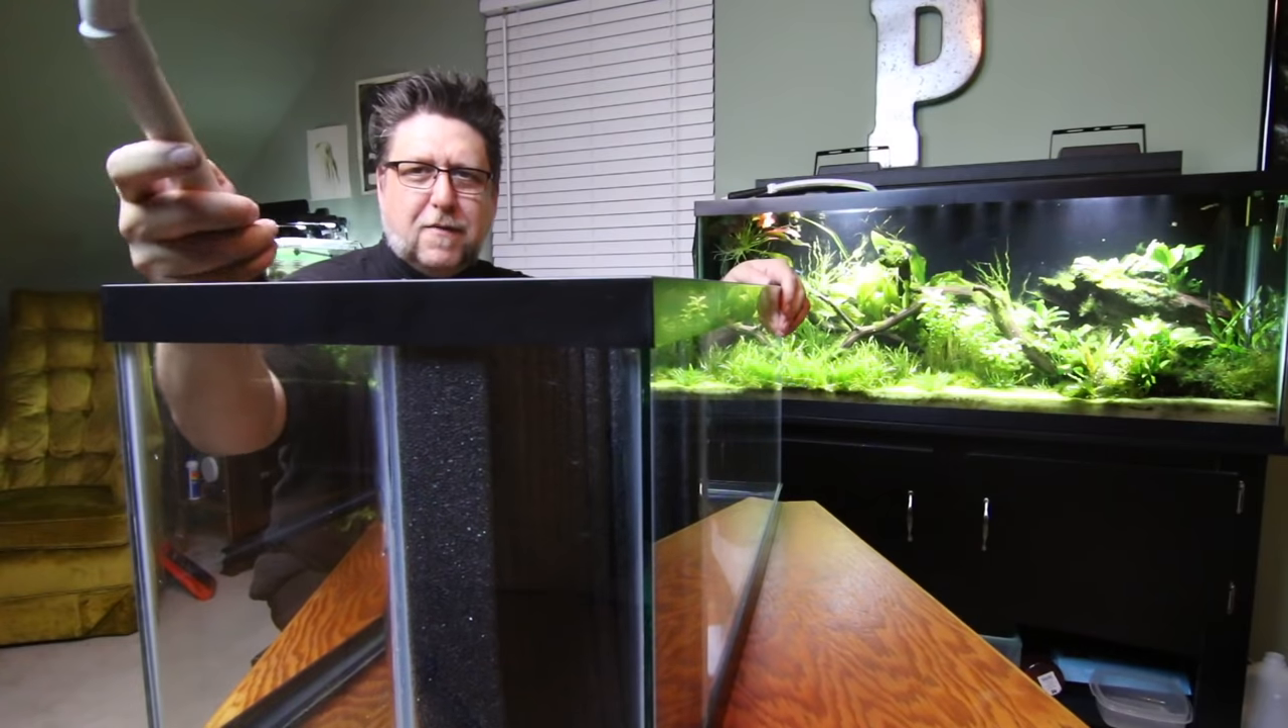Now my corner filter is mostly installed. I say mostly installed because as you can see, you know, I haven't installed this yet.